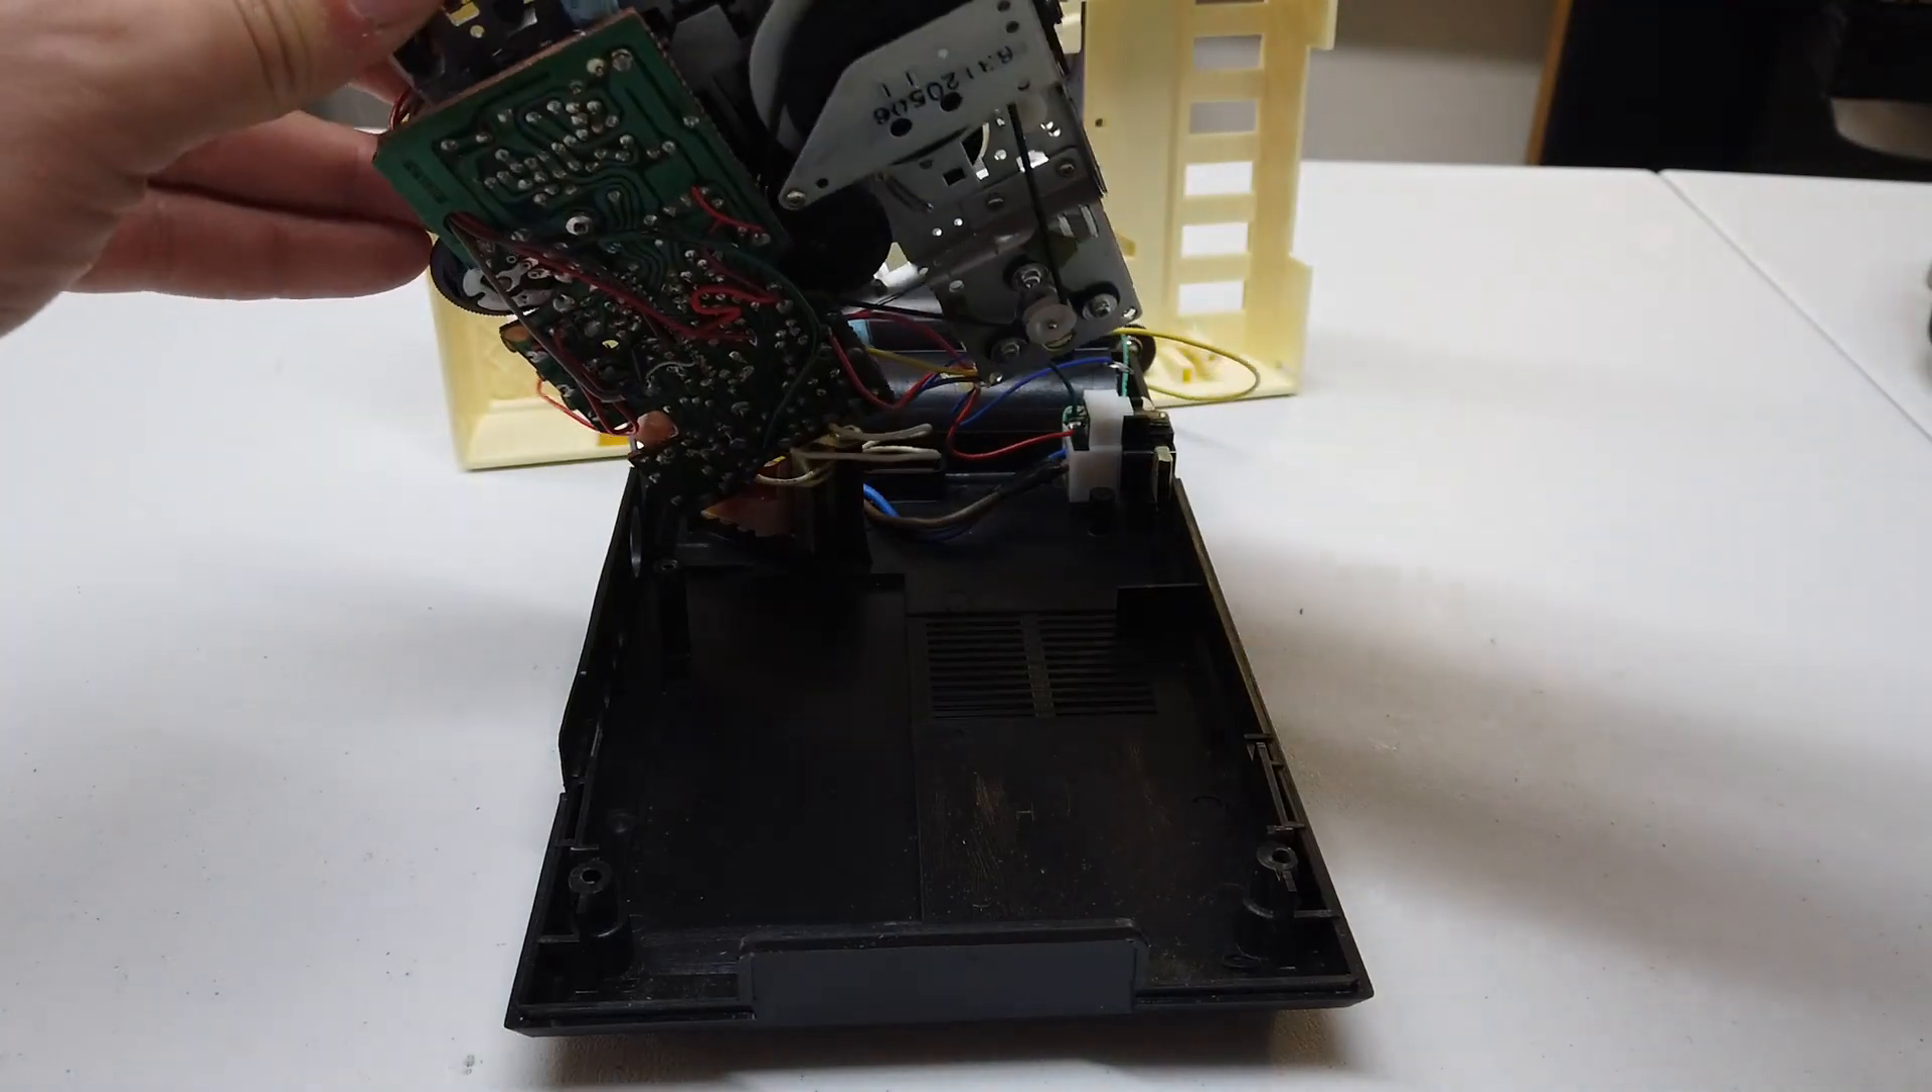So another couple of screws later, and we've been able to very carefully remove the entire mechanism.